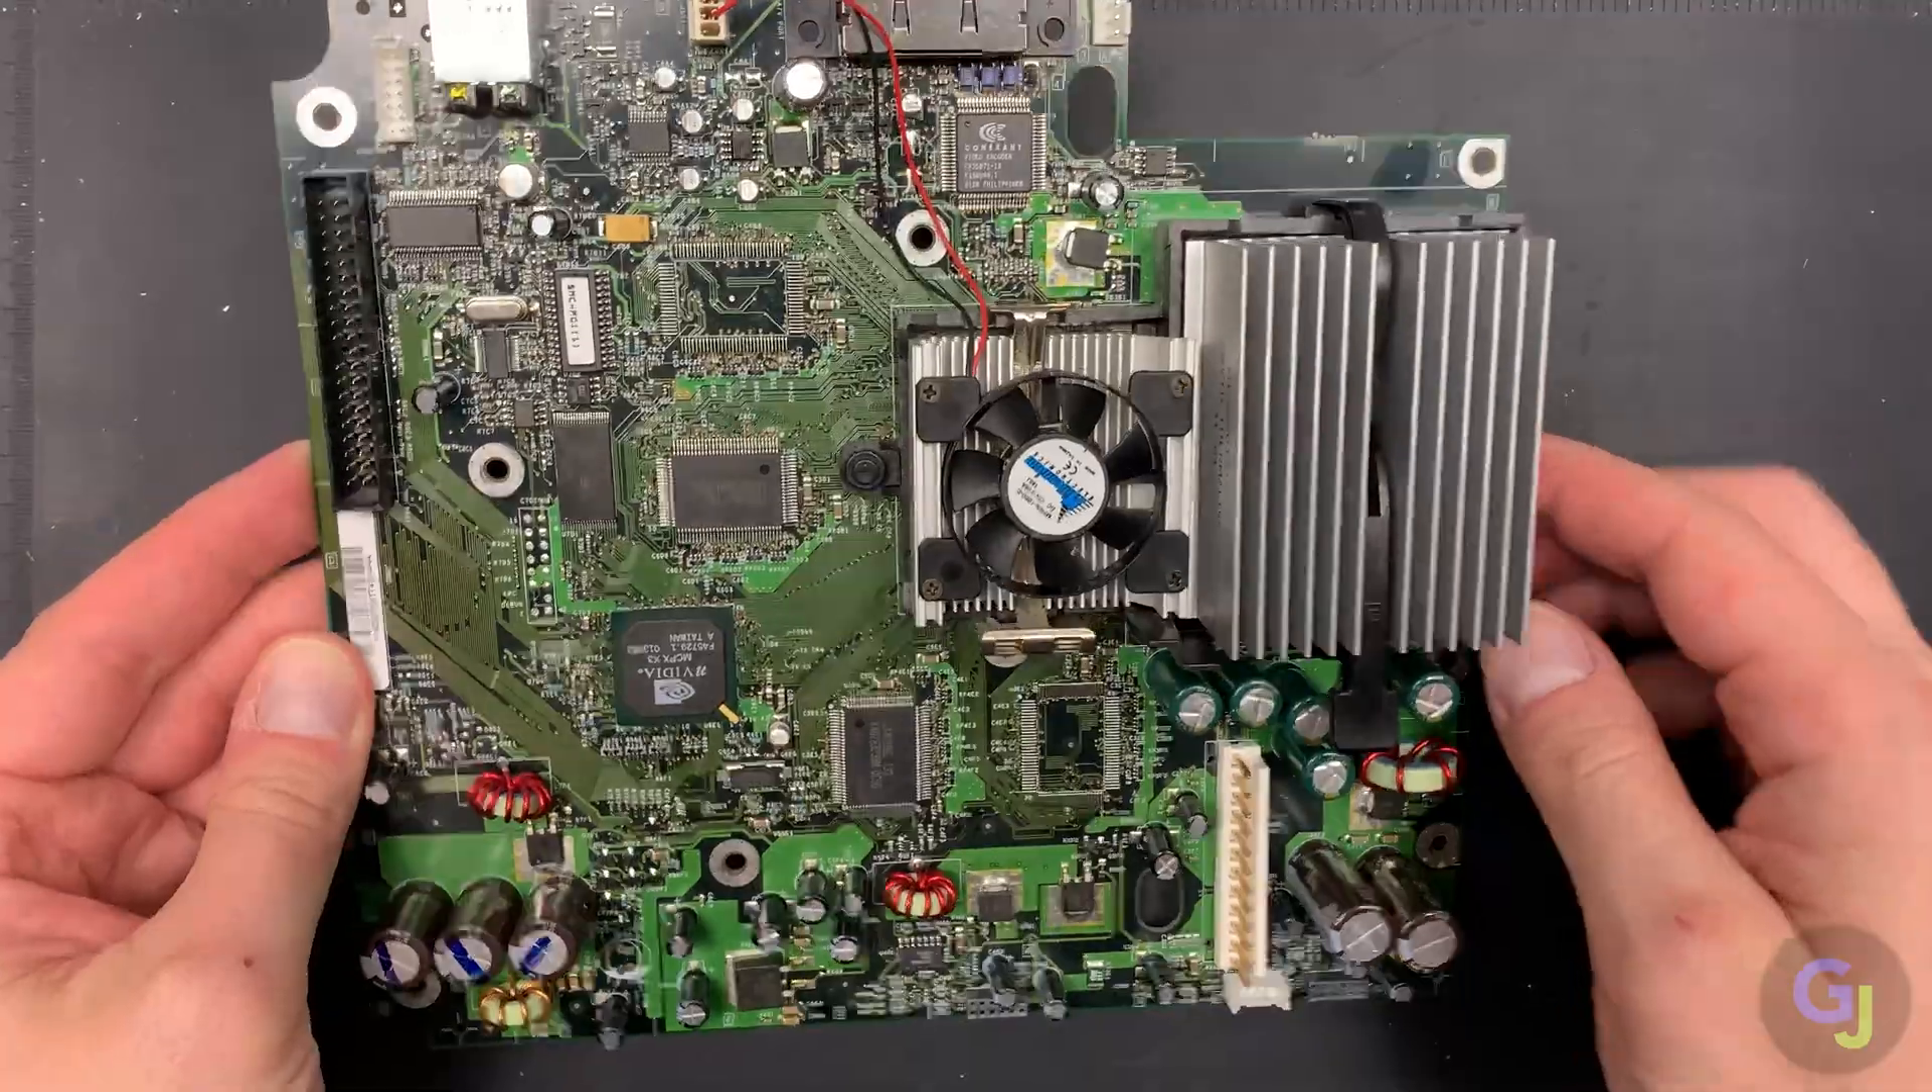You now have the motherboard free and can start testing it.